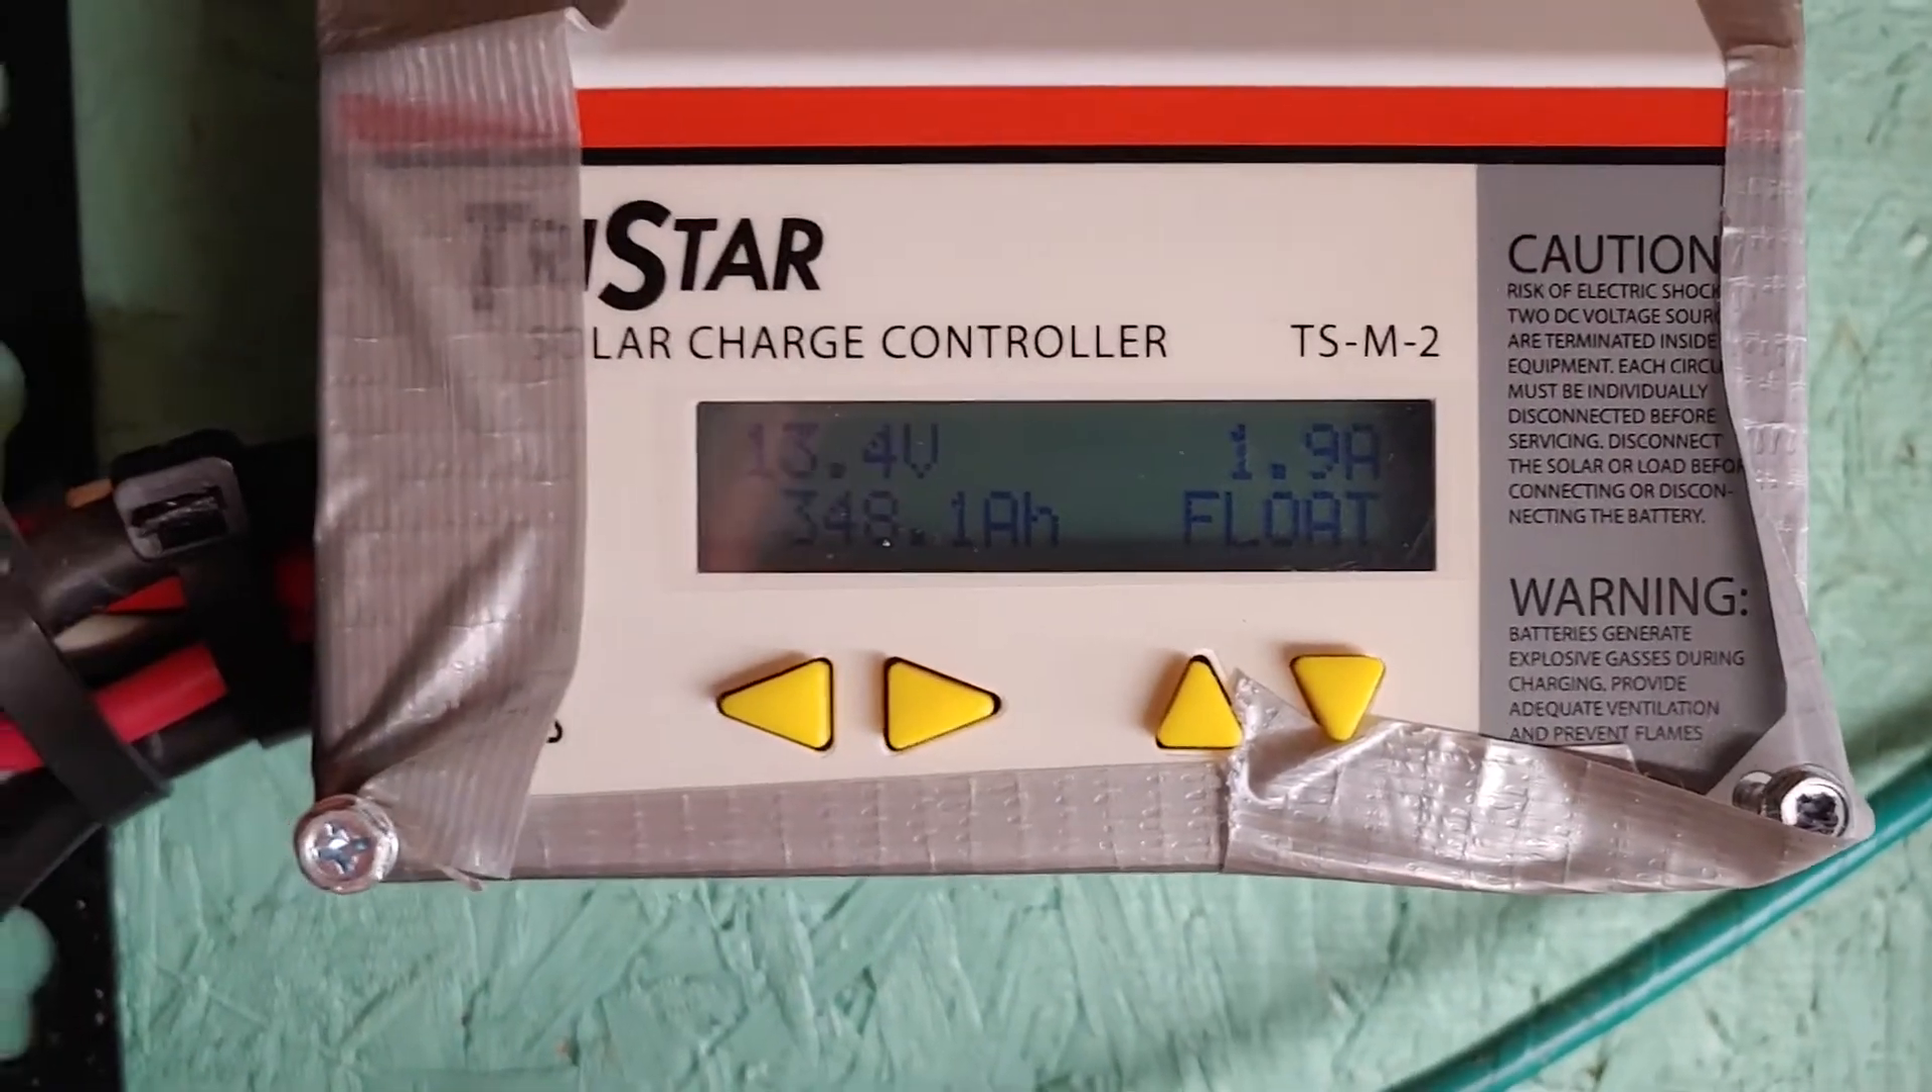I've got the screws back in. I have put some tape around here just to make sure that there is no grime.